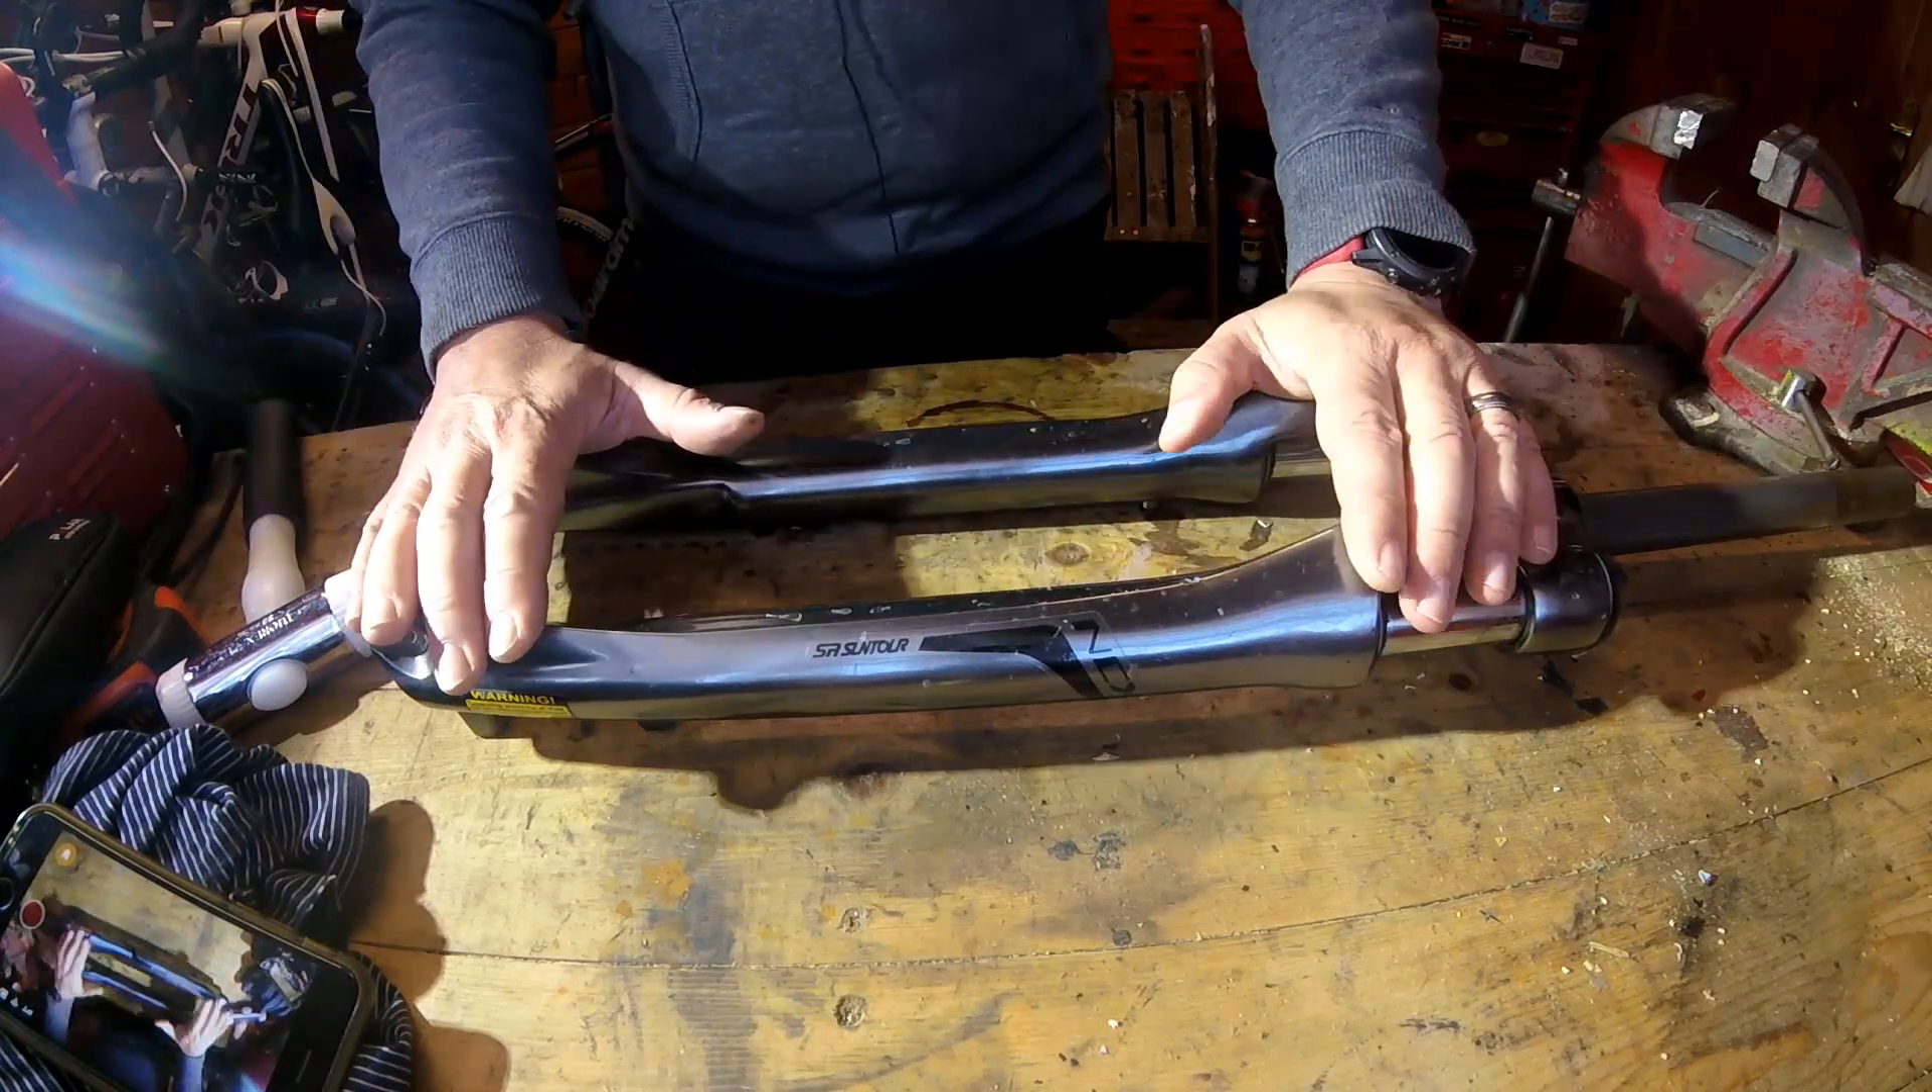Here's the old suspension fork I've just taken off of my hybrid.